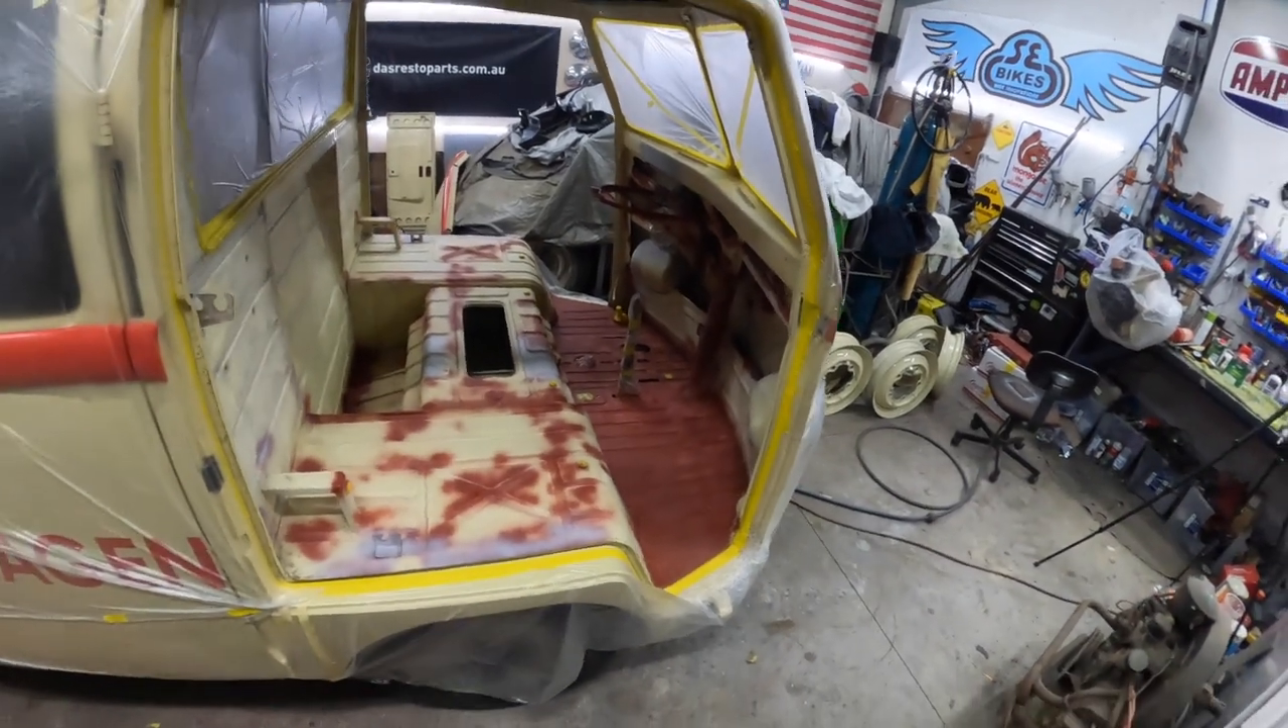I've taken the doors off just because i figured wow it'll be a little bit easier to get in and out and paint this thing.